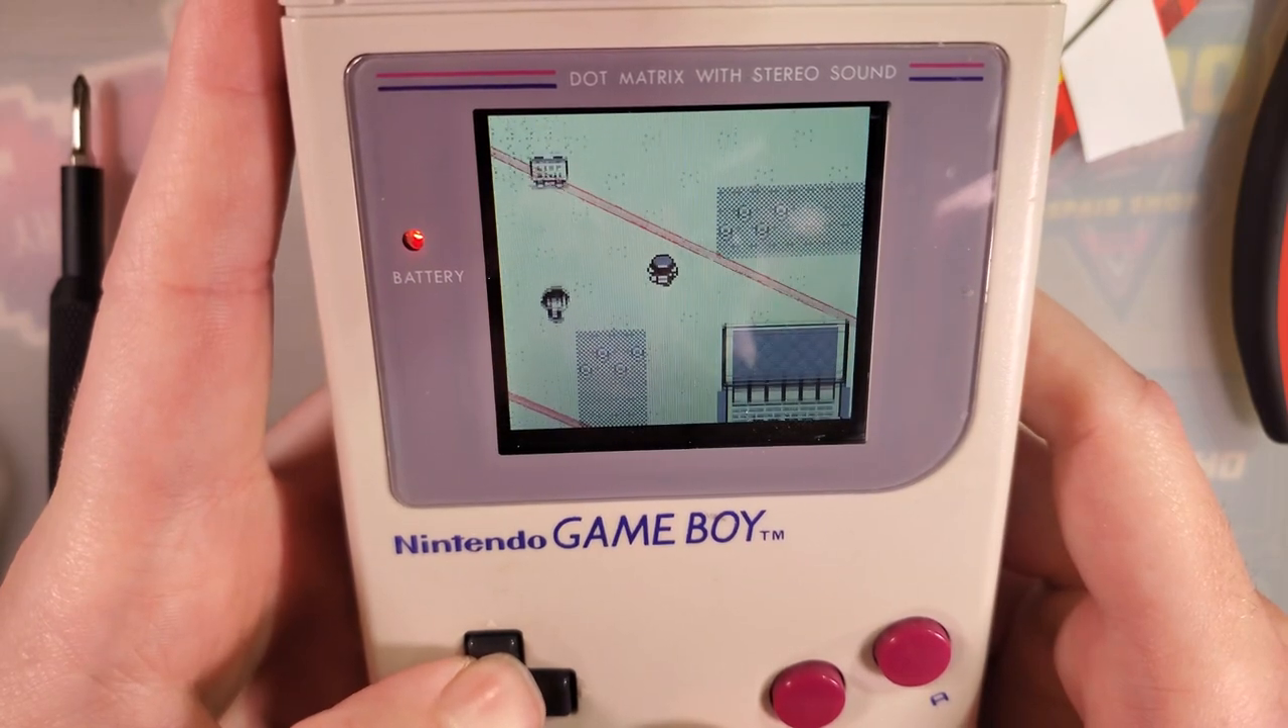So as you can see, the LCD is quite nicely positioned. Better than my previous install at the very least.